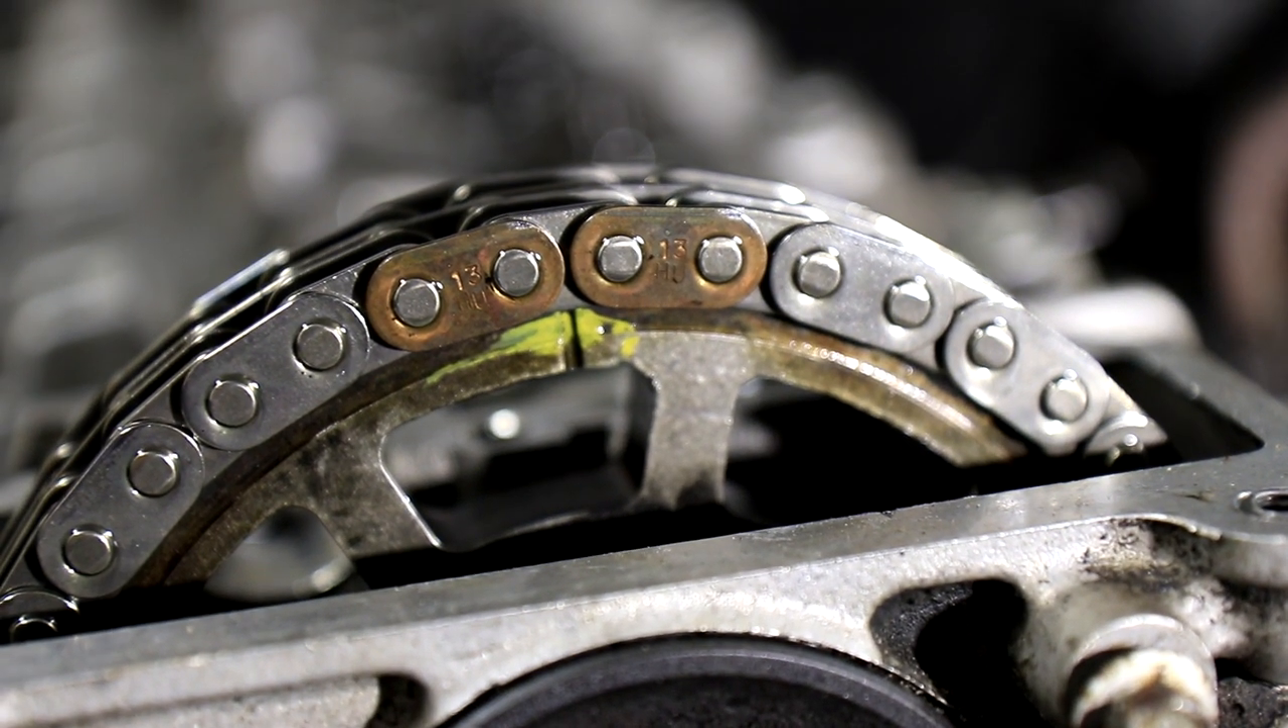Now we finally got the groove and the two colored links together in the same spot.